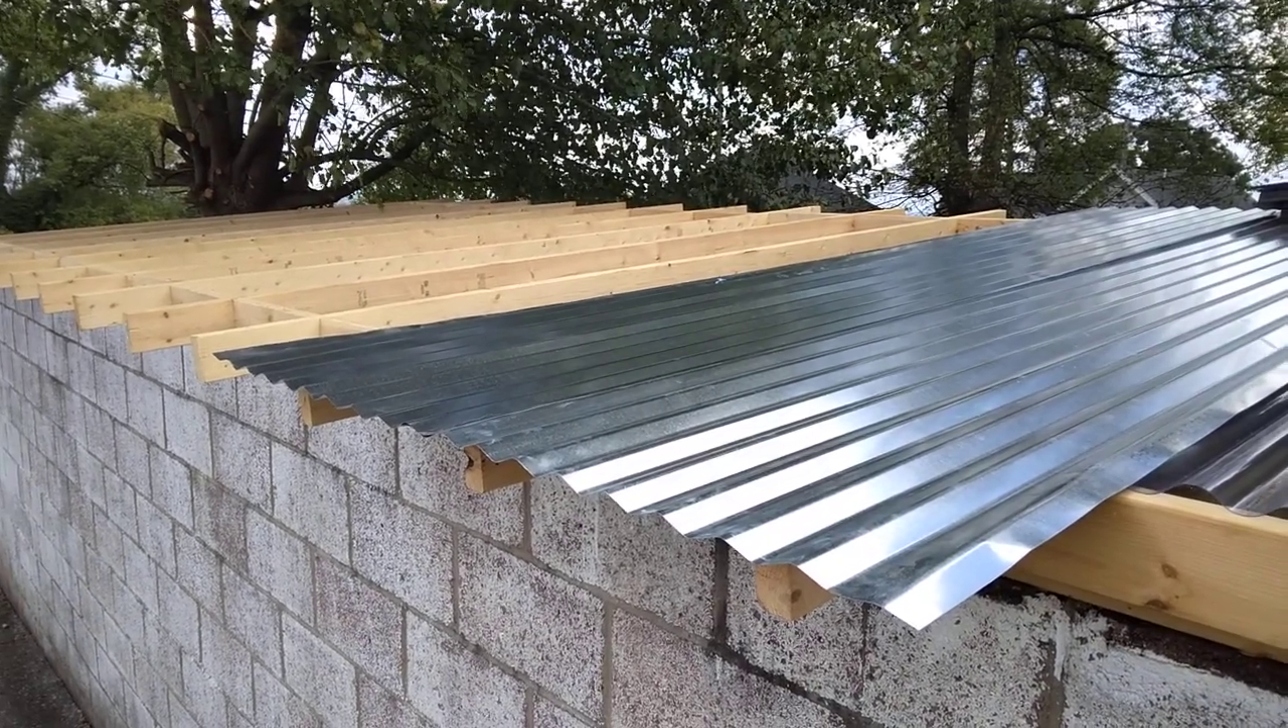And the framing's up. Seems to be holding without mid -span blocking. Now someday, if this tin wants to be removed, you could go with plywood, tar paper, composition shingles, gutters.